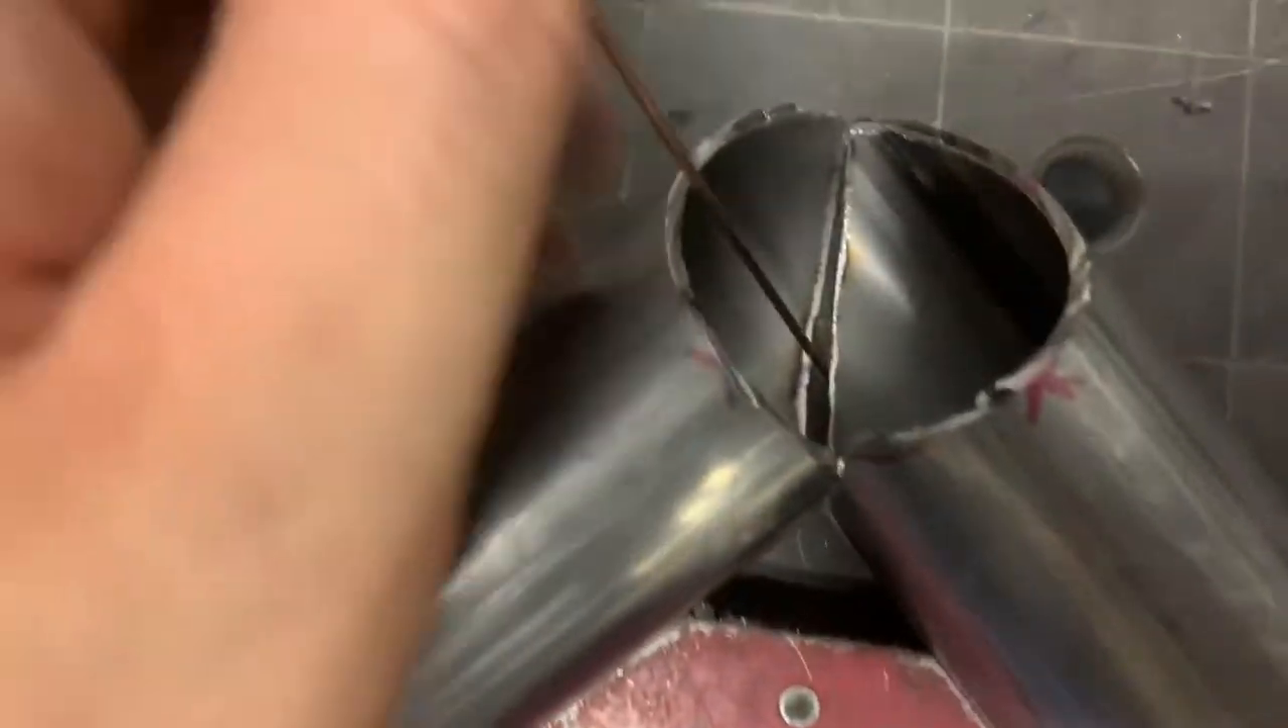The pipe came out okay but the fit up's far from perfect.